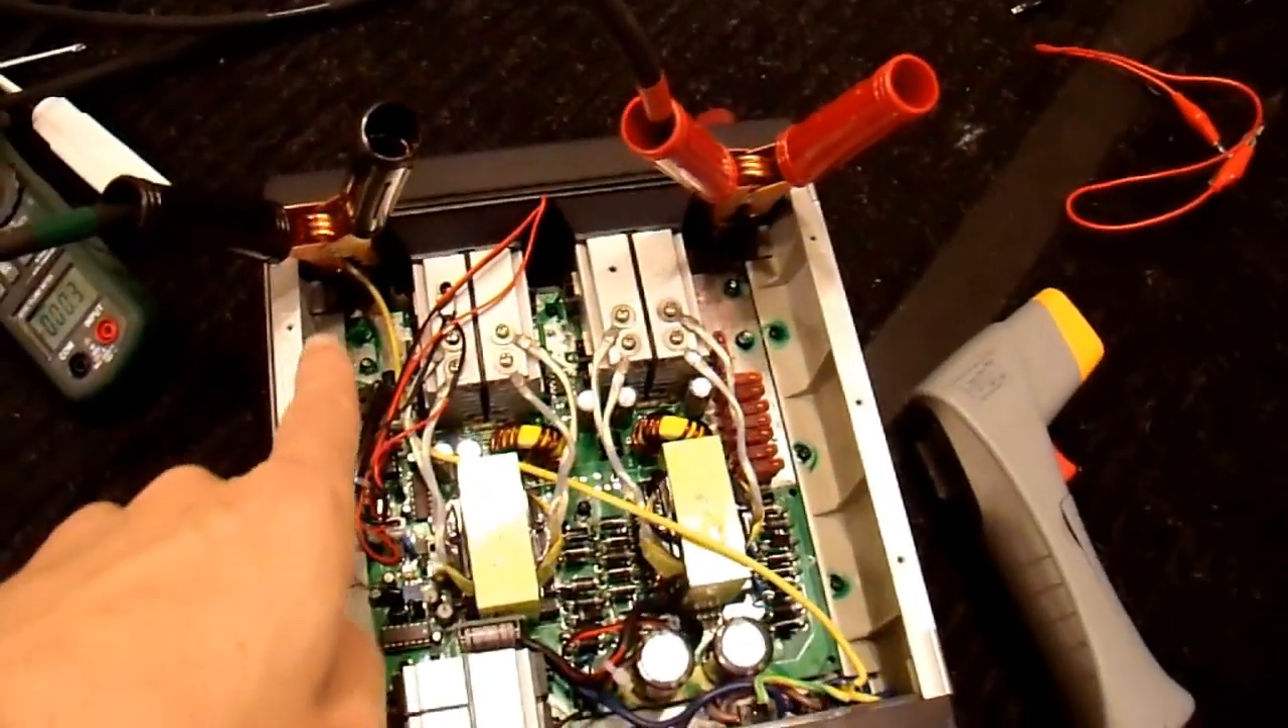For the second test, I have my power supply just clamped right up to the input cables.